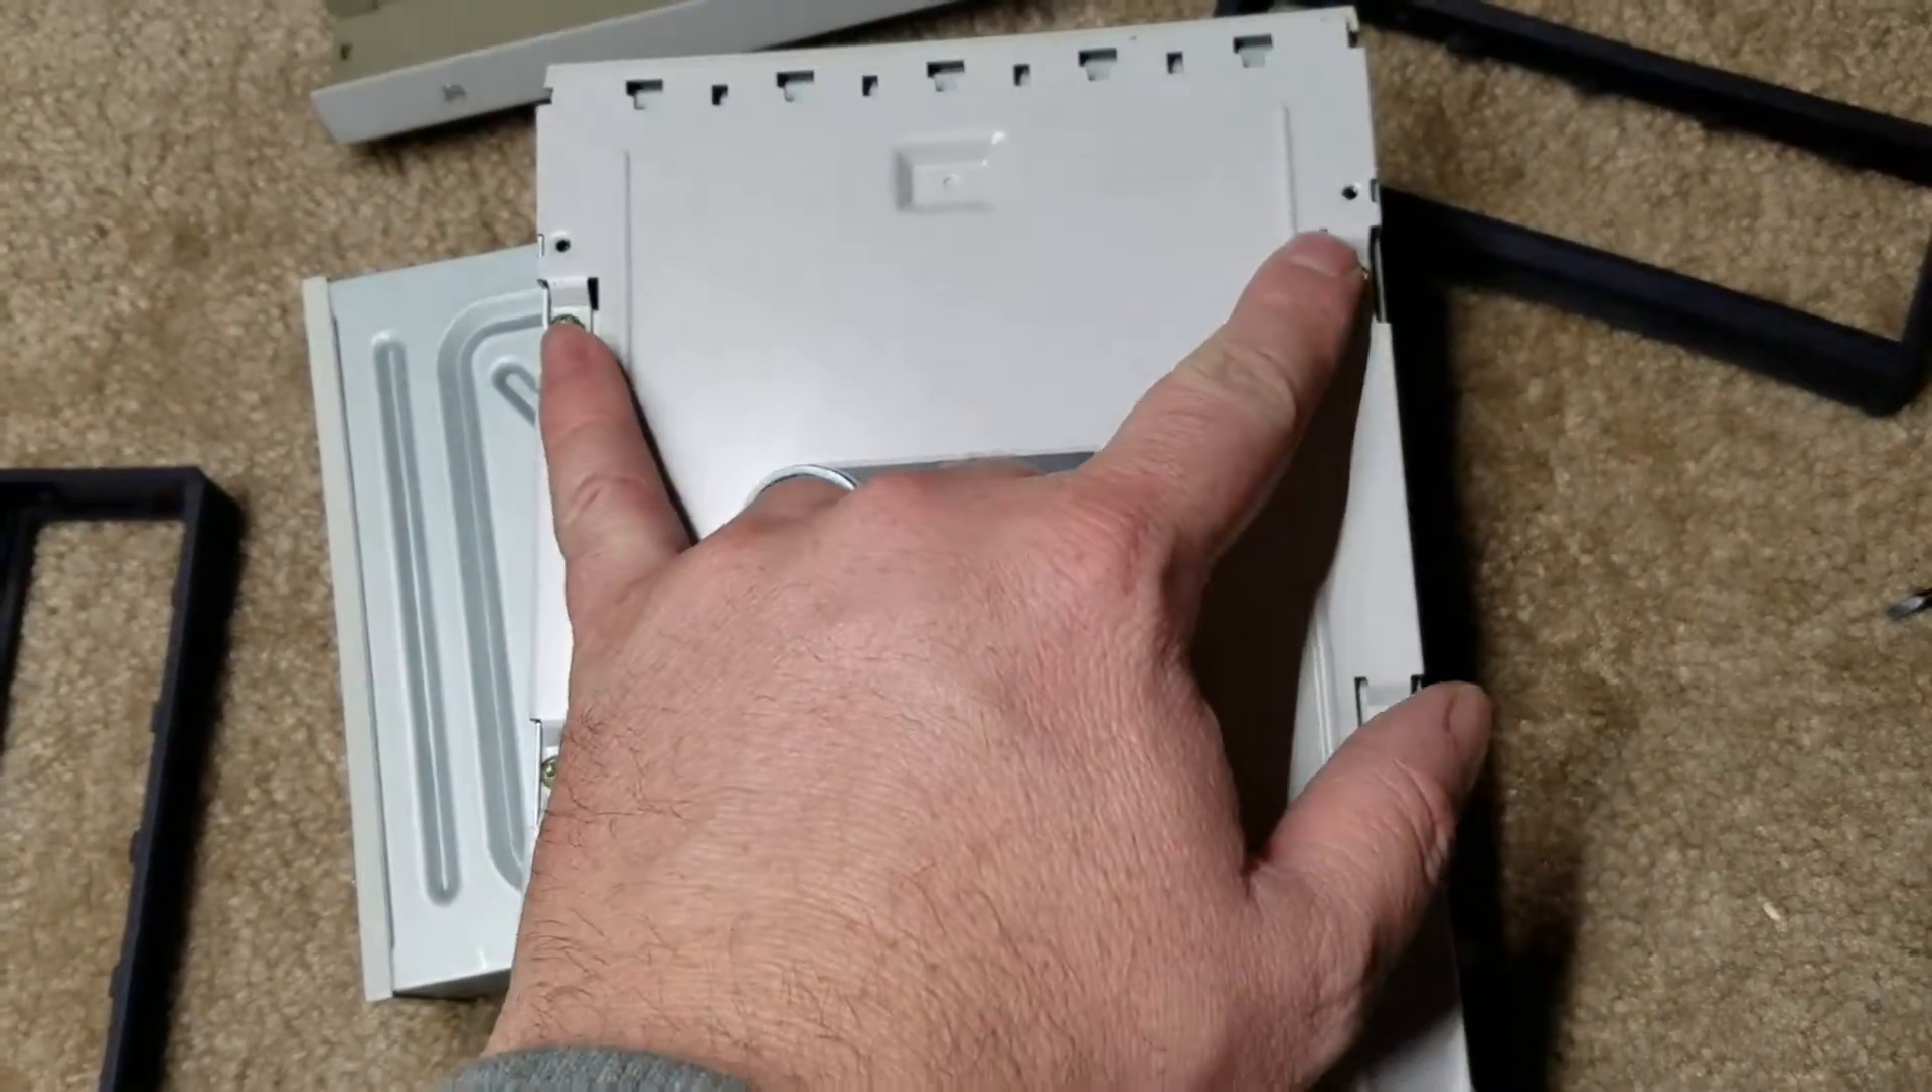So, I just got to get off those four screws holding the drive into the enclosure.